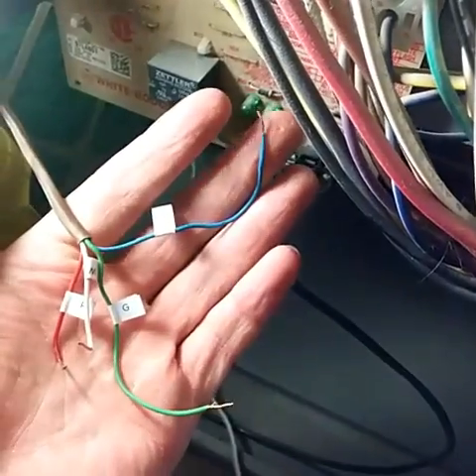I went ahead and took these wires that go off to my thermostat off of the control board.